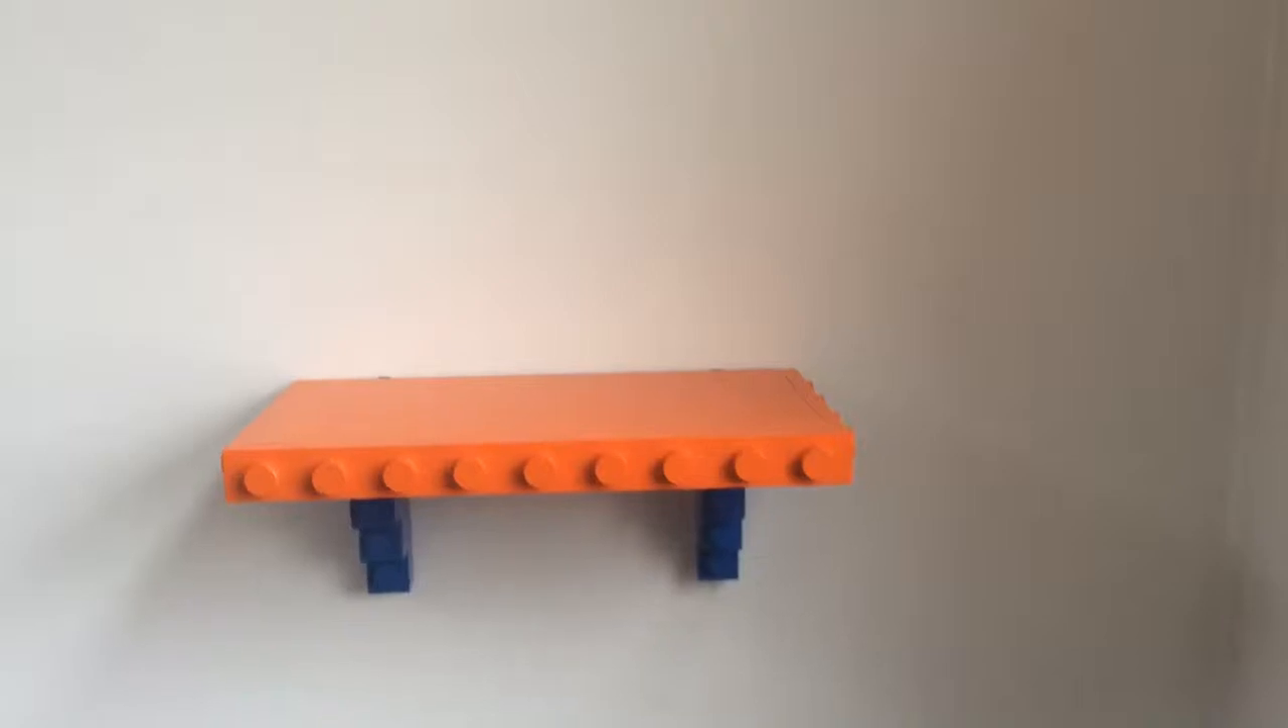All right, so here we are we got the first shelf hung up Orange shelf with the blue brackets so you can see.